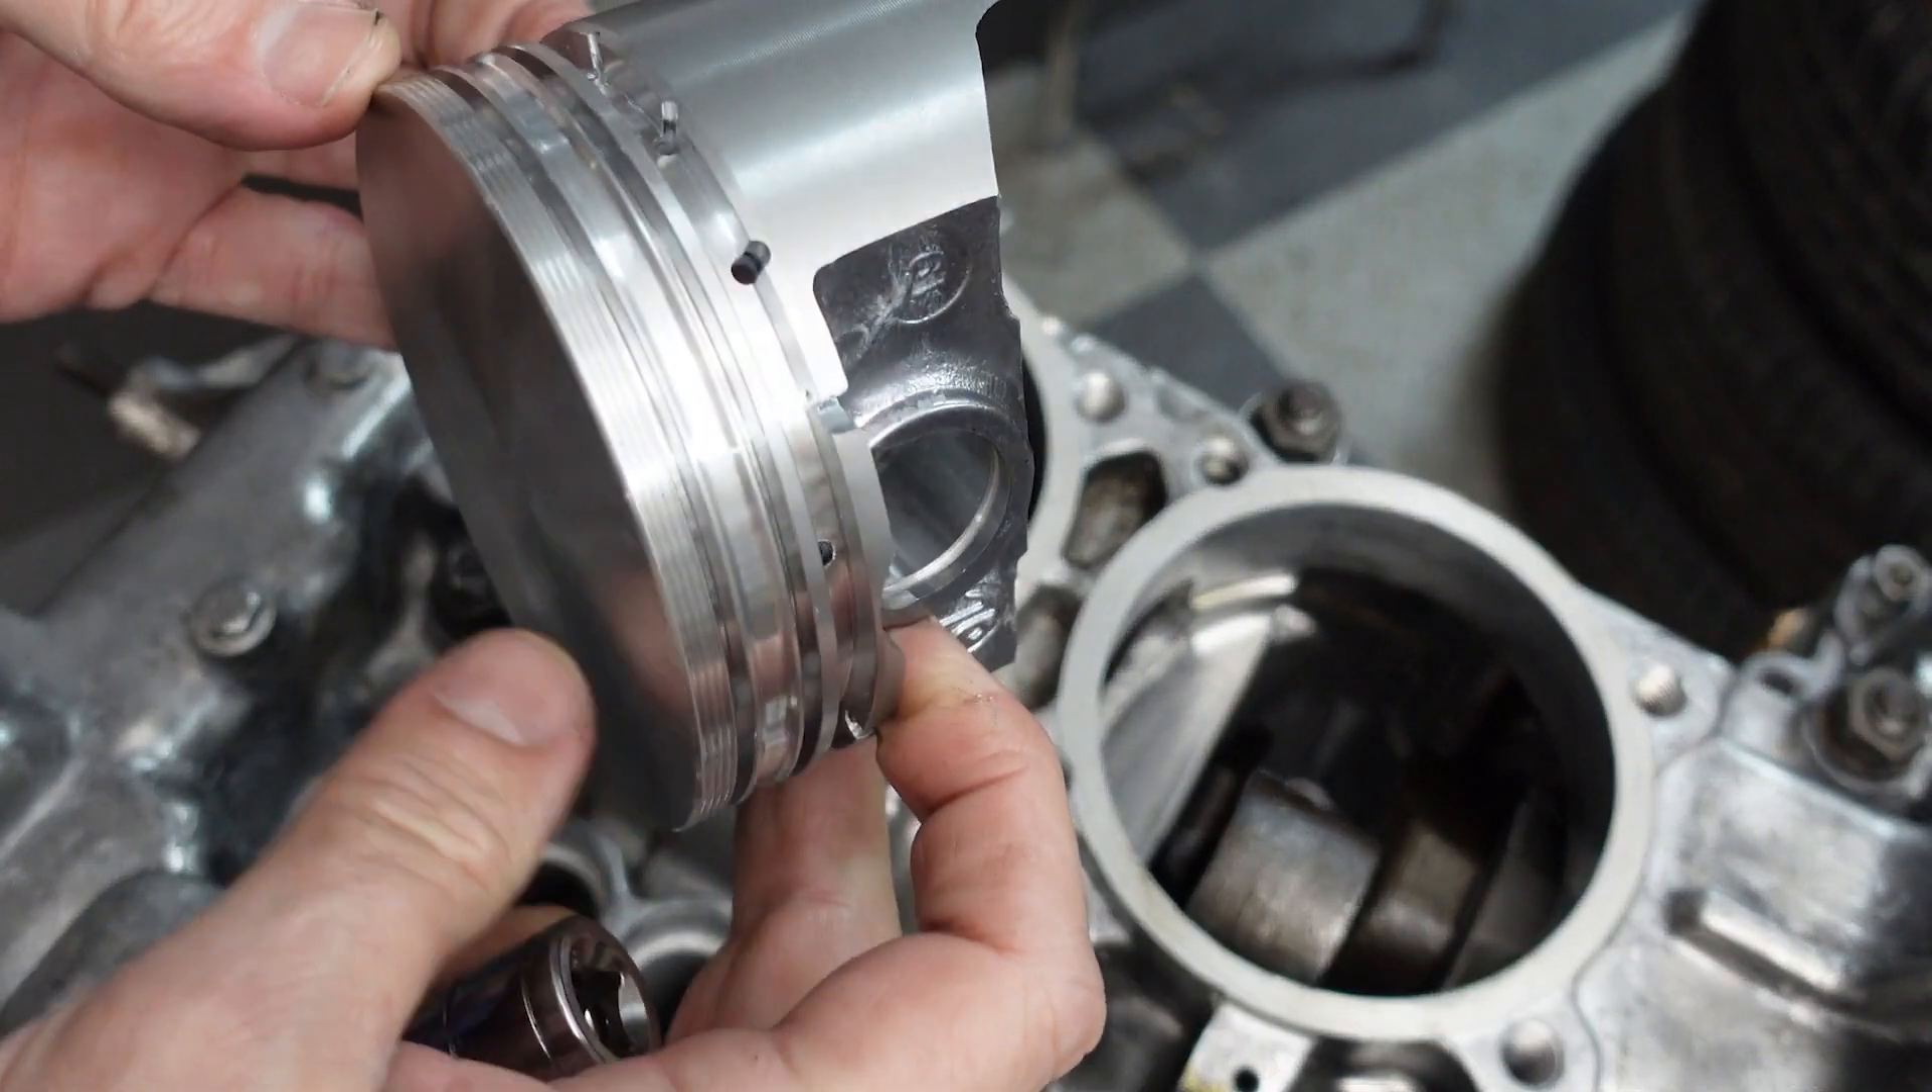Then of course you've got to be able to get the socket out too otherwise it'll lock the piston in and so there we have it the piston's out.